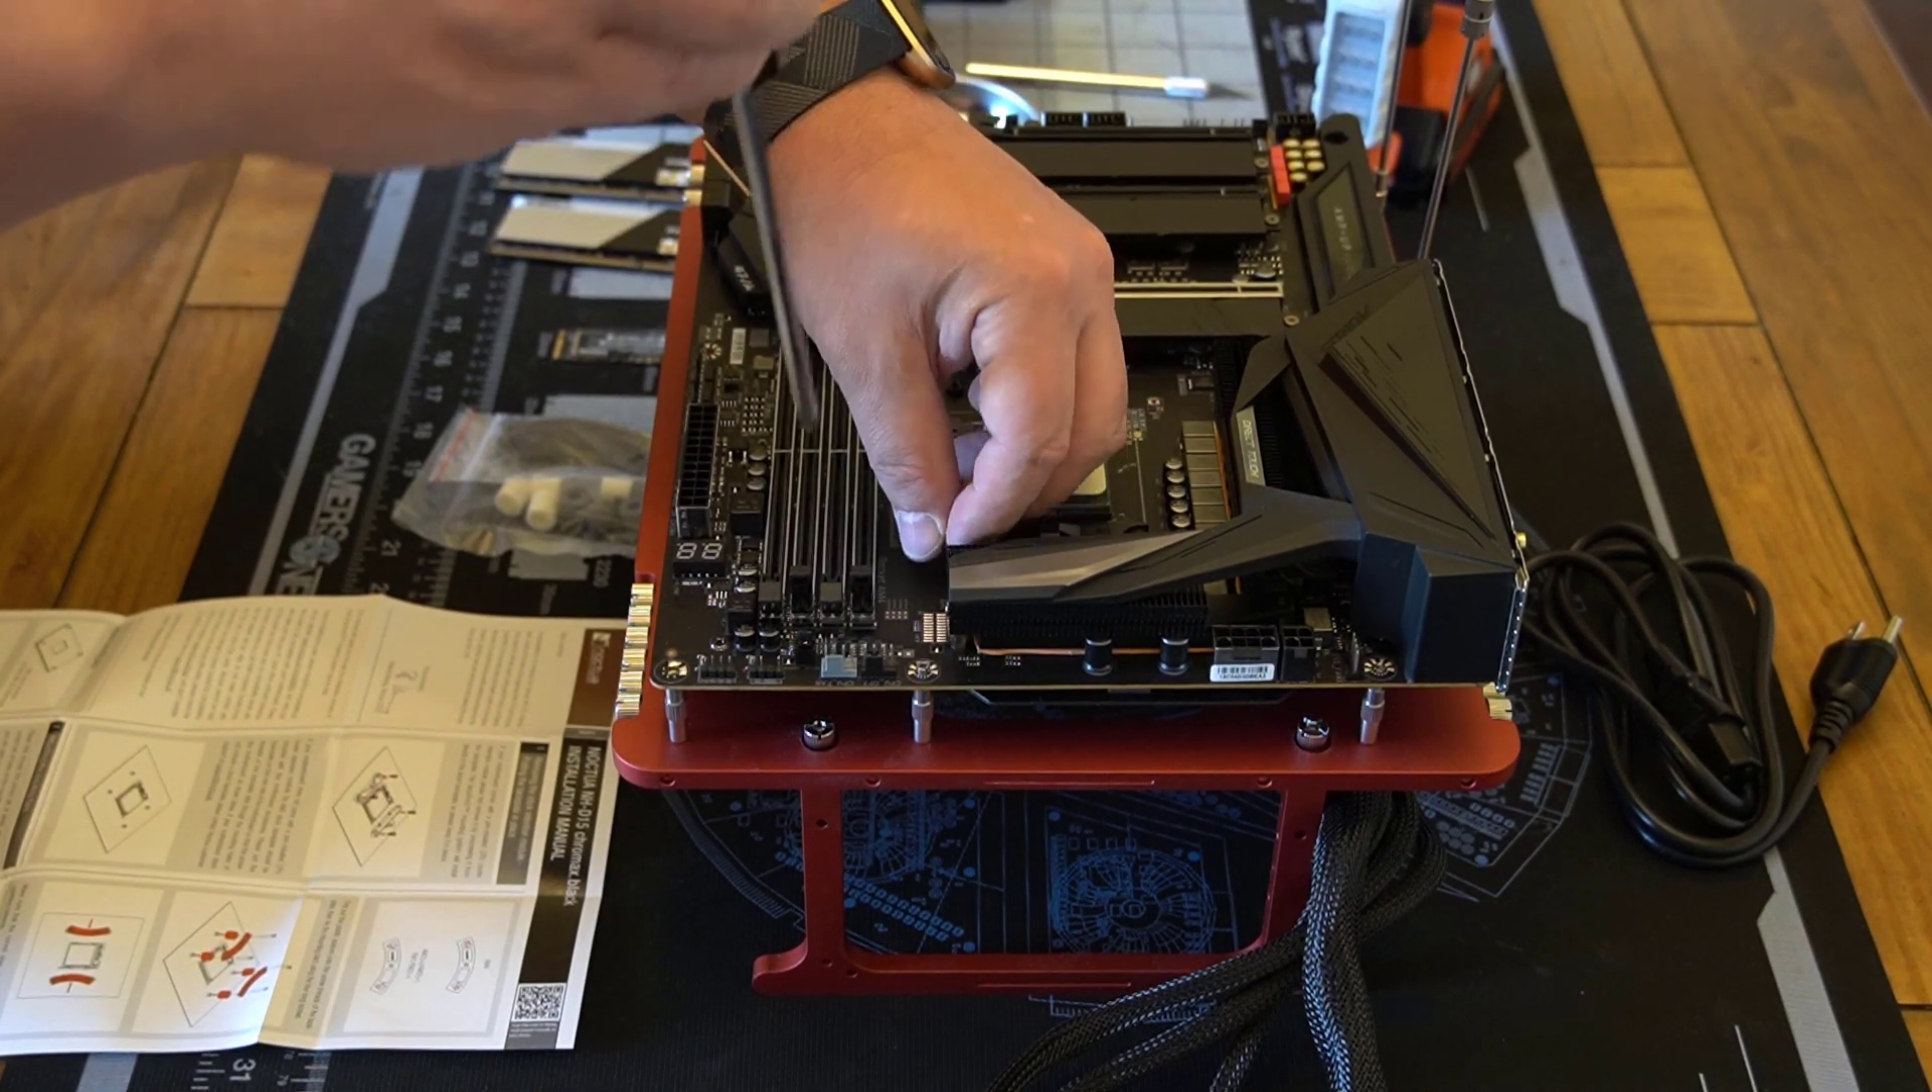And you can see I've got the motherboard mounted on a test bench right here.